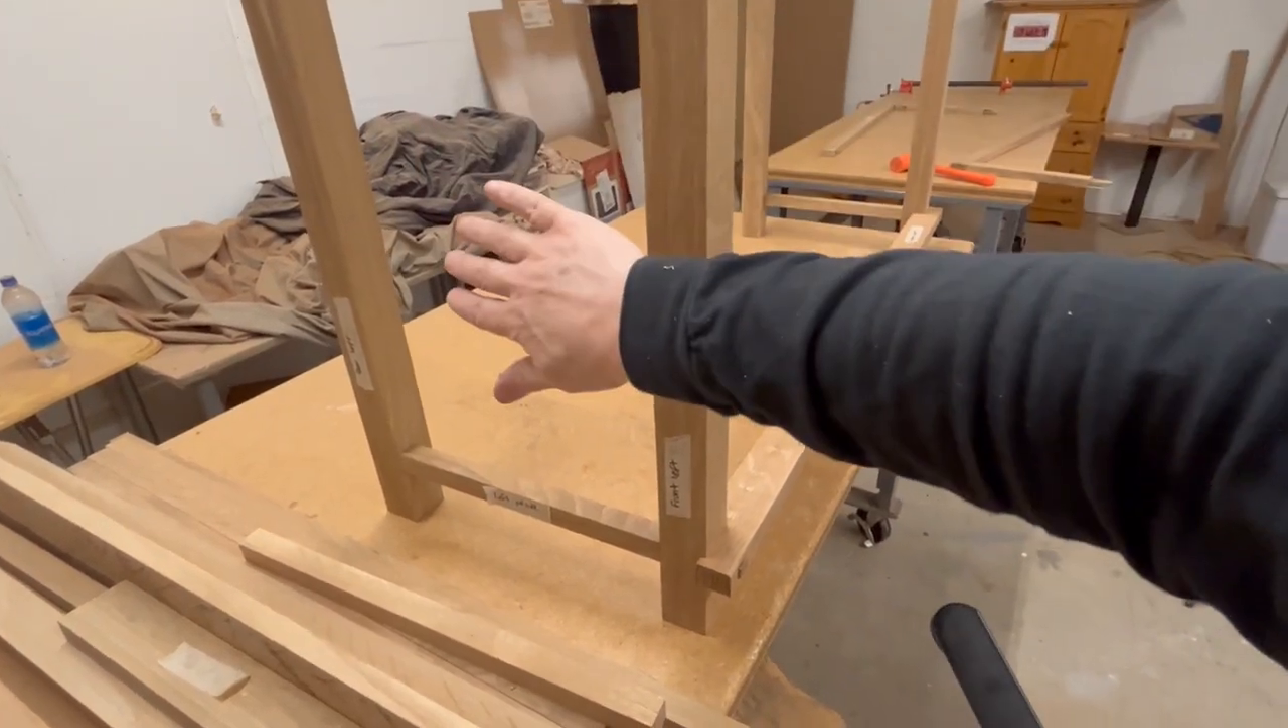So the next thing I need to do now that I've got some of my frame going, I need to put some panels inside these open areas here at the sides, on the base and also on the top.